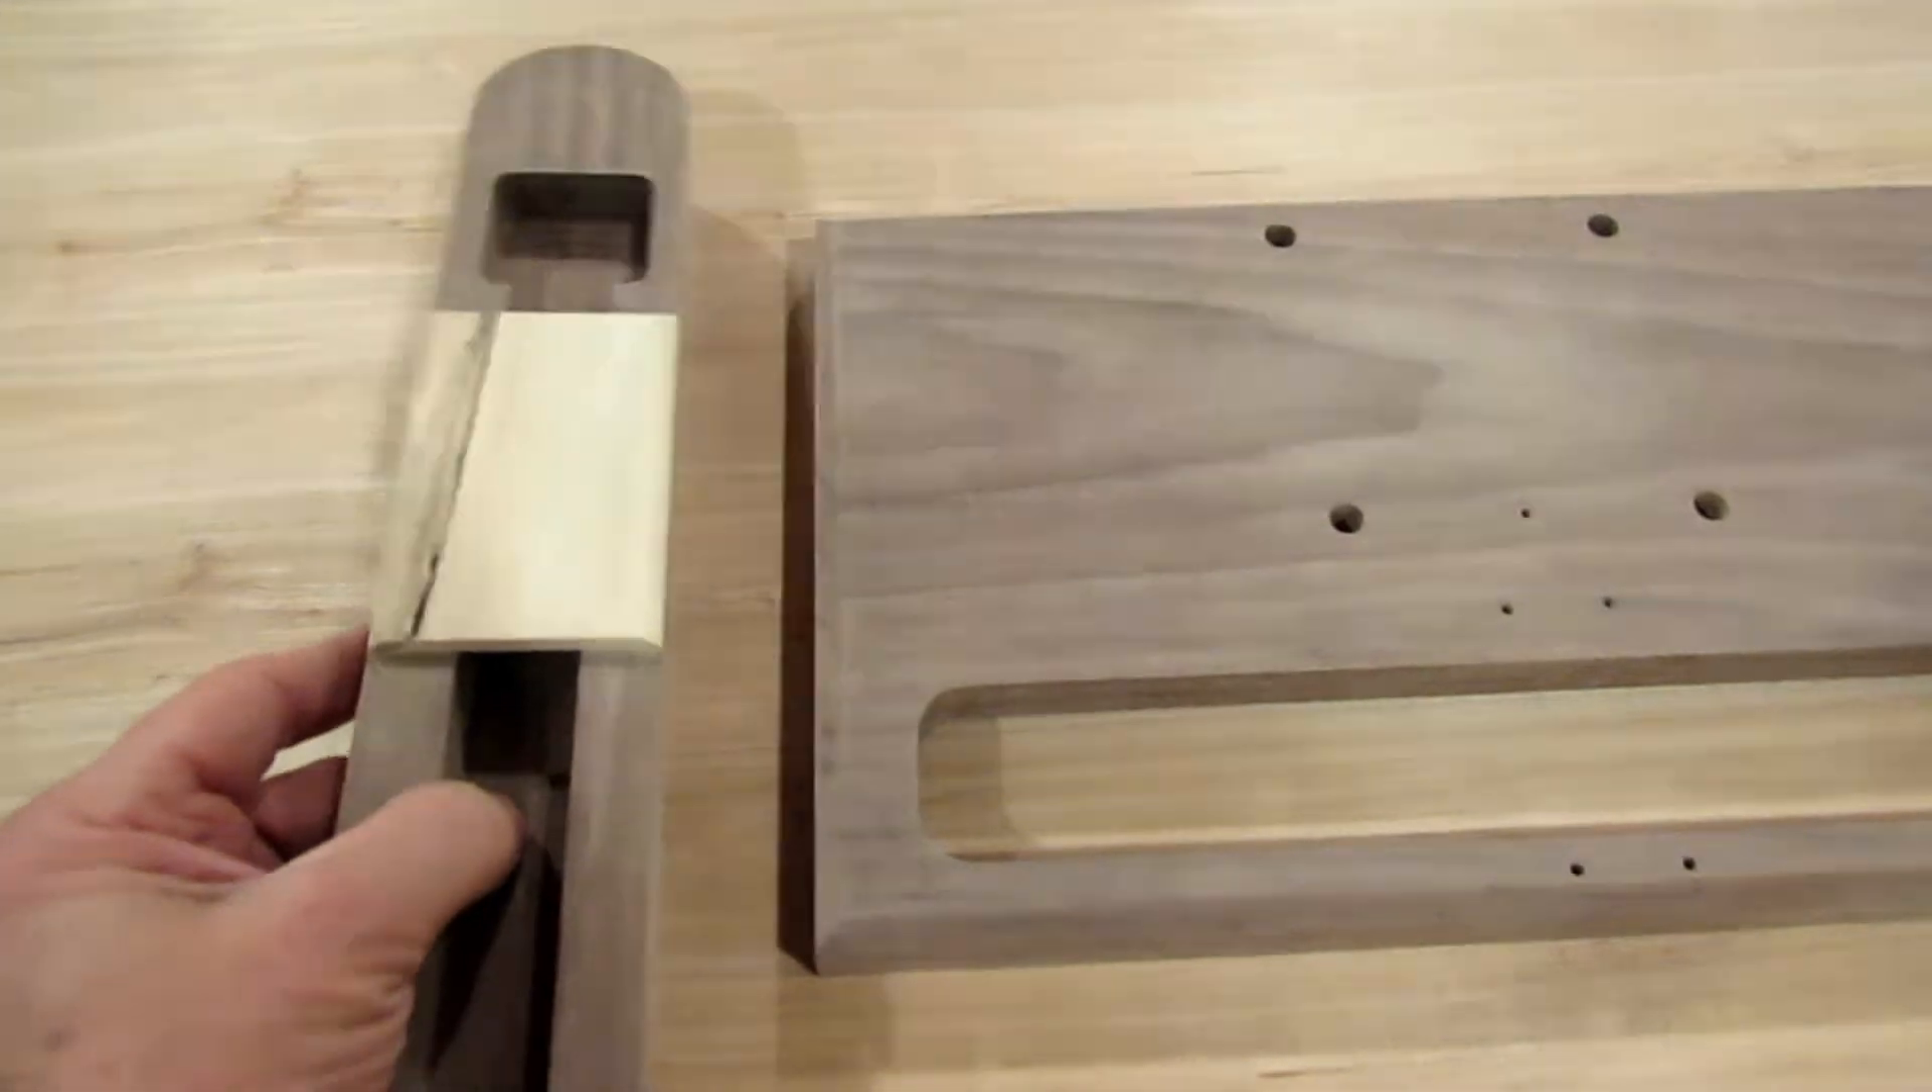You can see this is the upright that has pockets milled into it for the wiring and it also has a piece of spalted maple to match the countertop glued onto the front of it.